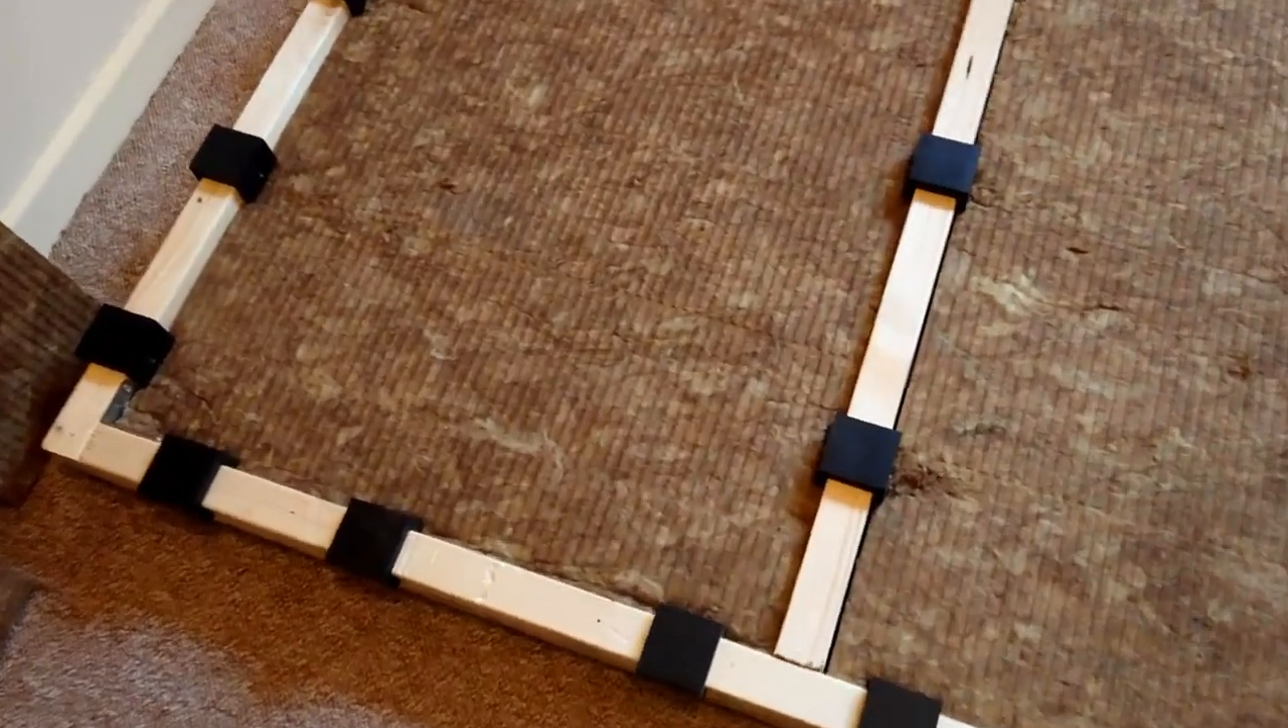This is the finished product this is the floor with all the u -boats attached and as you can see it's also got the fiberglass in there now.